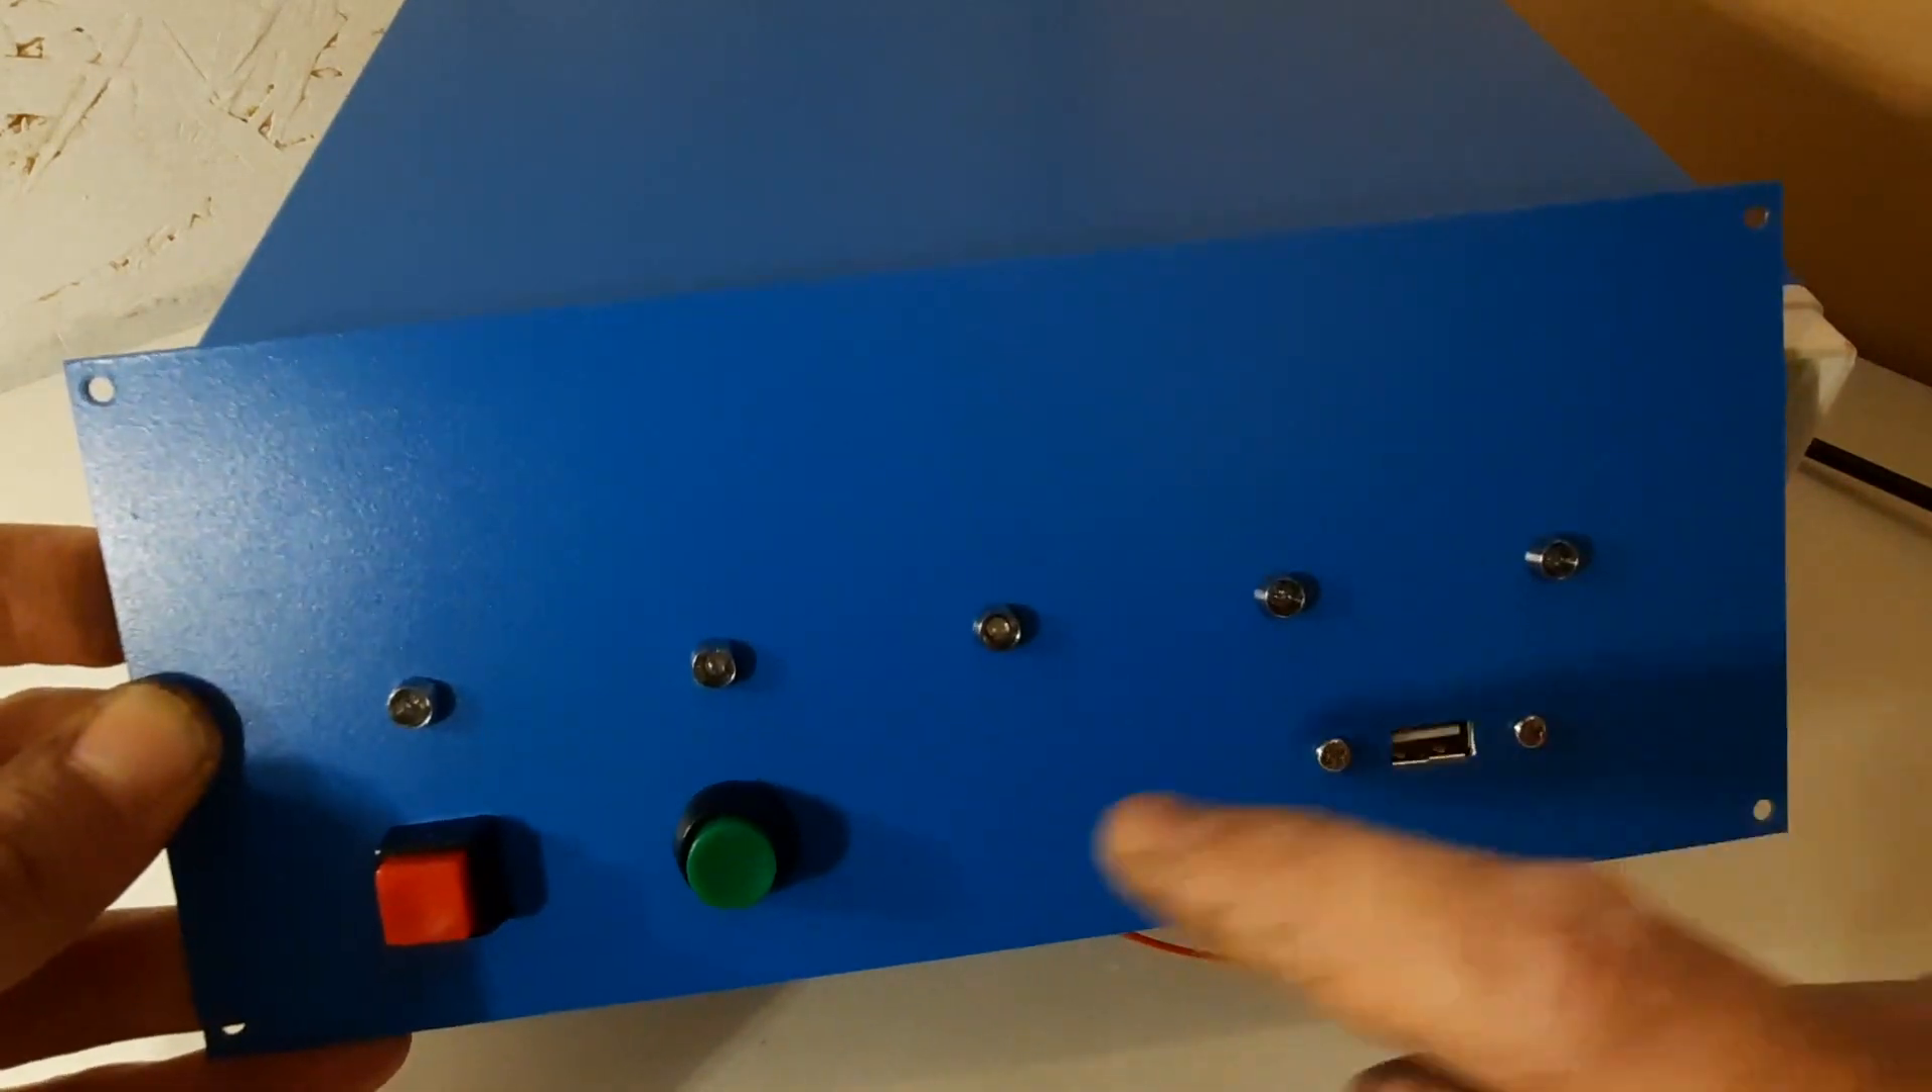I've got the leds in these metal panel mounting bezels.